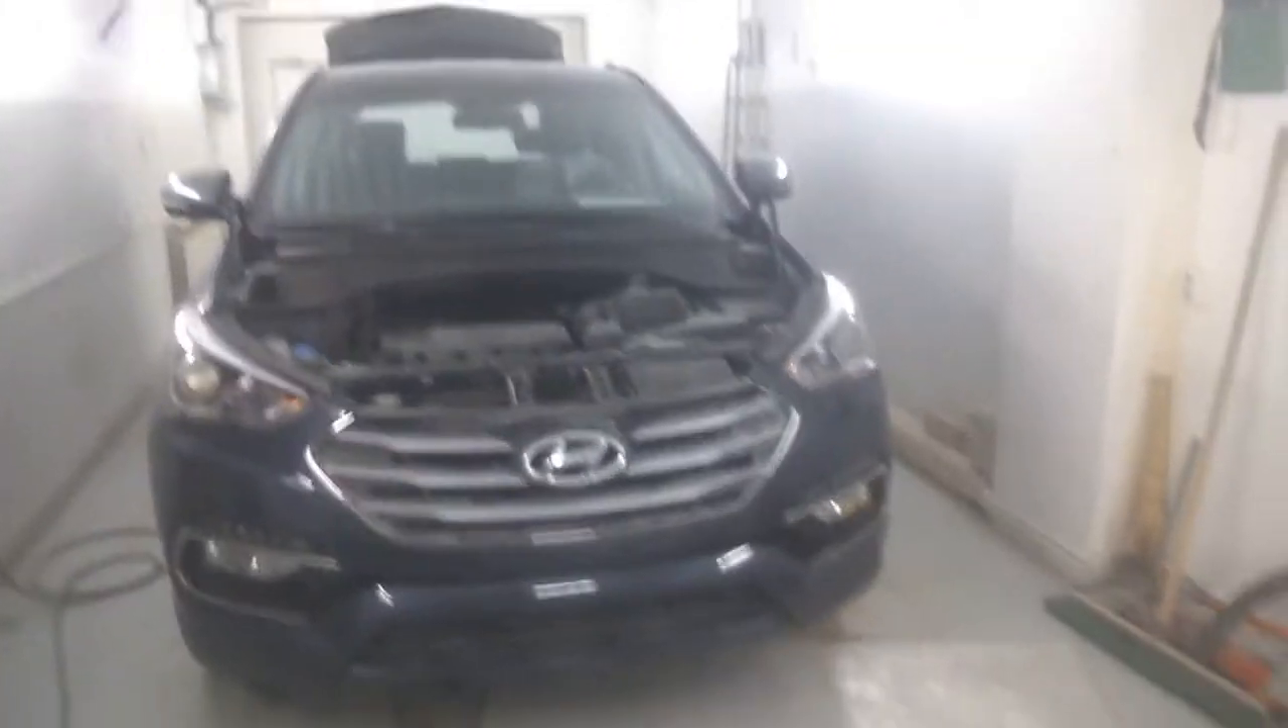Бампер стоит сейчас капот накинем и будем уже ее собирать до конца.